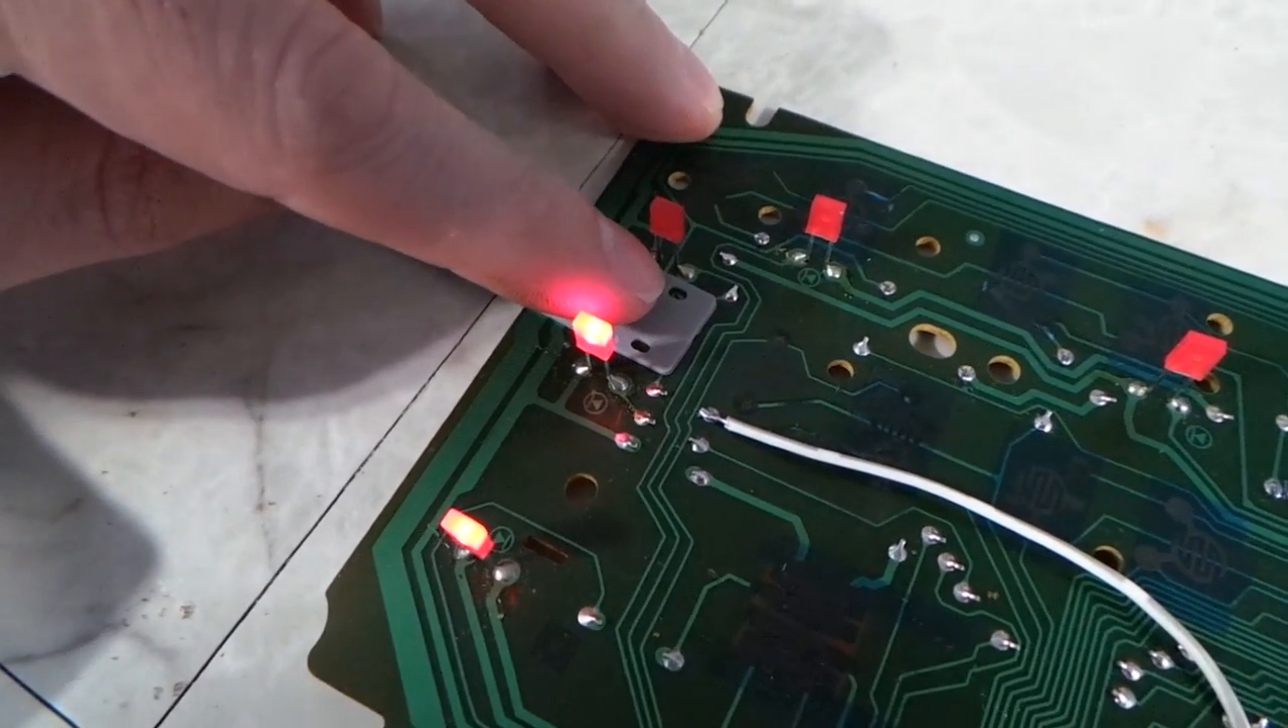So, I did get the jumper wire installed and I took one of the pads and temporary placed it on the bank select button and confirmed that it is now working.